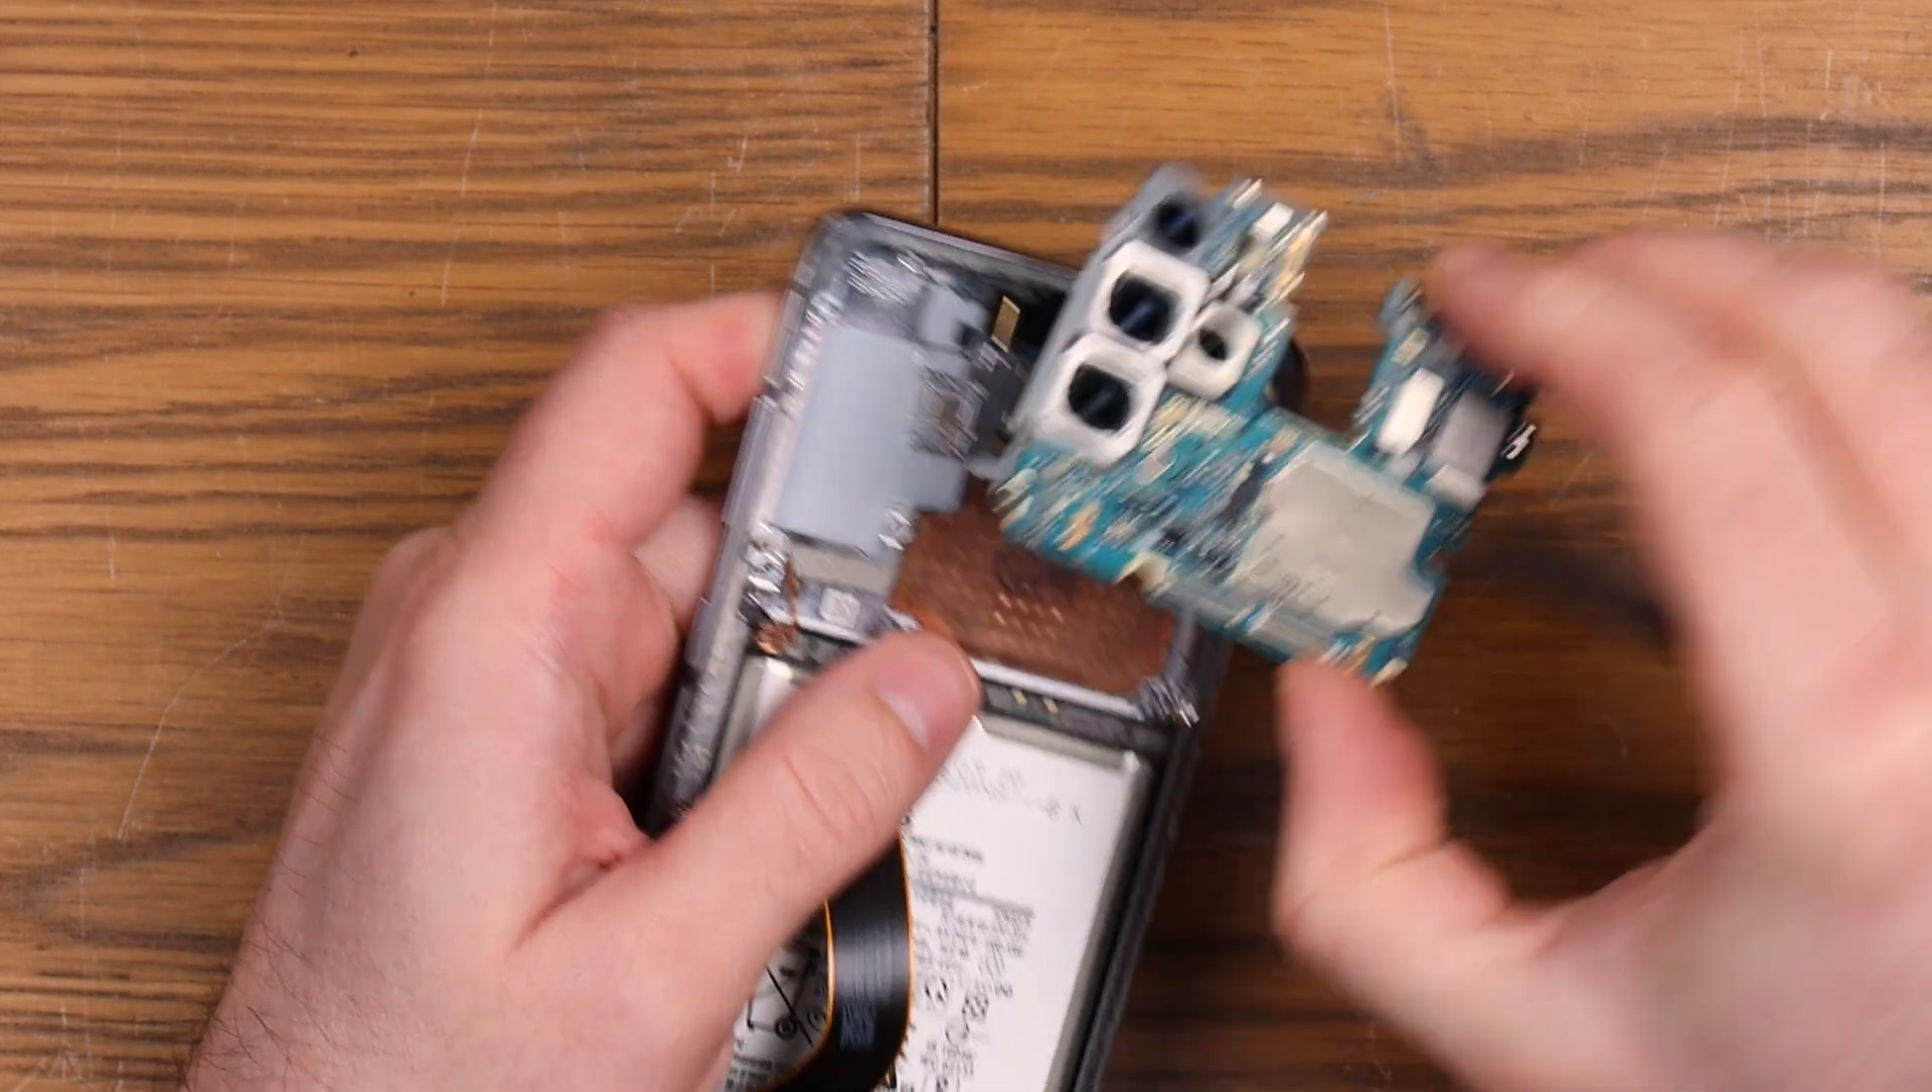Okay now we've got our motherboard out.